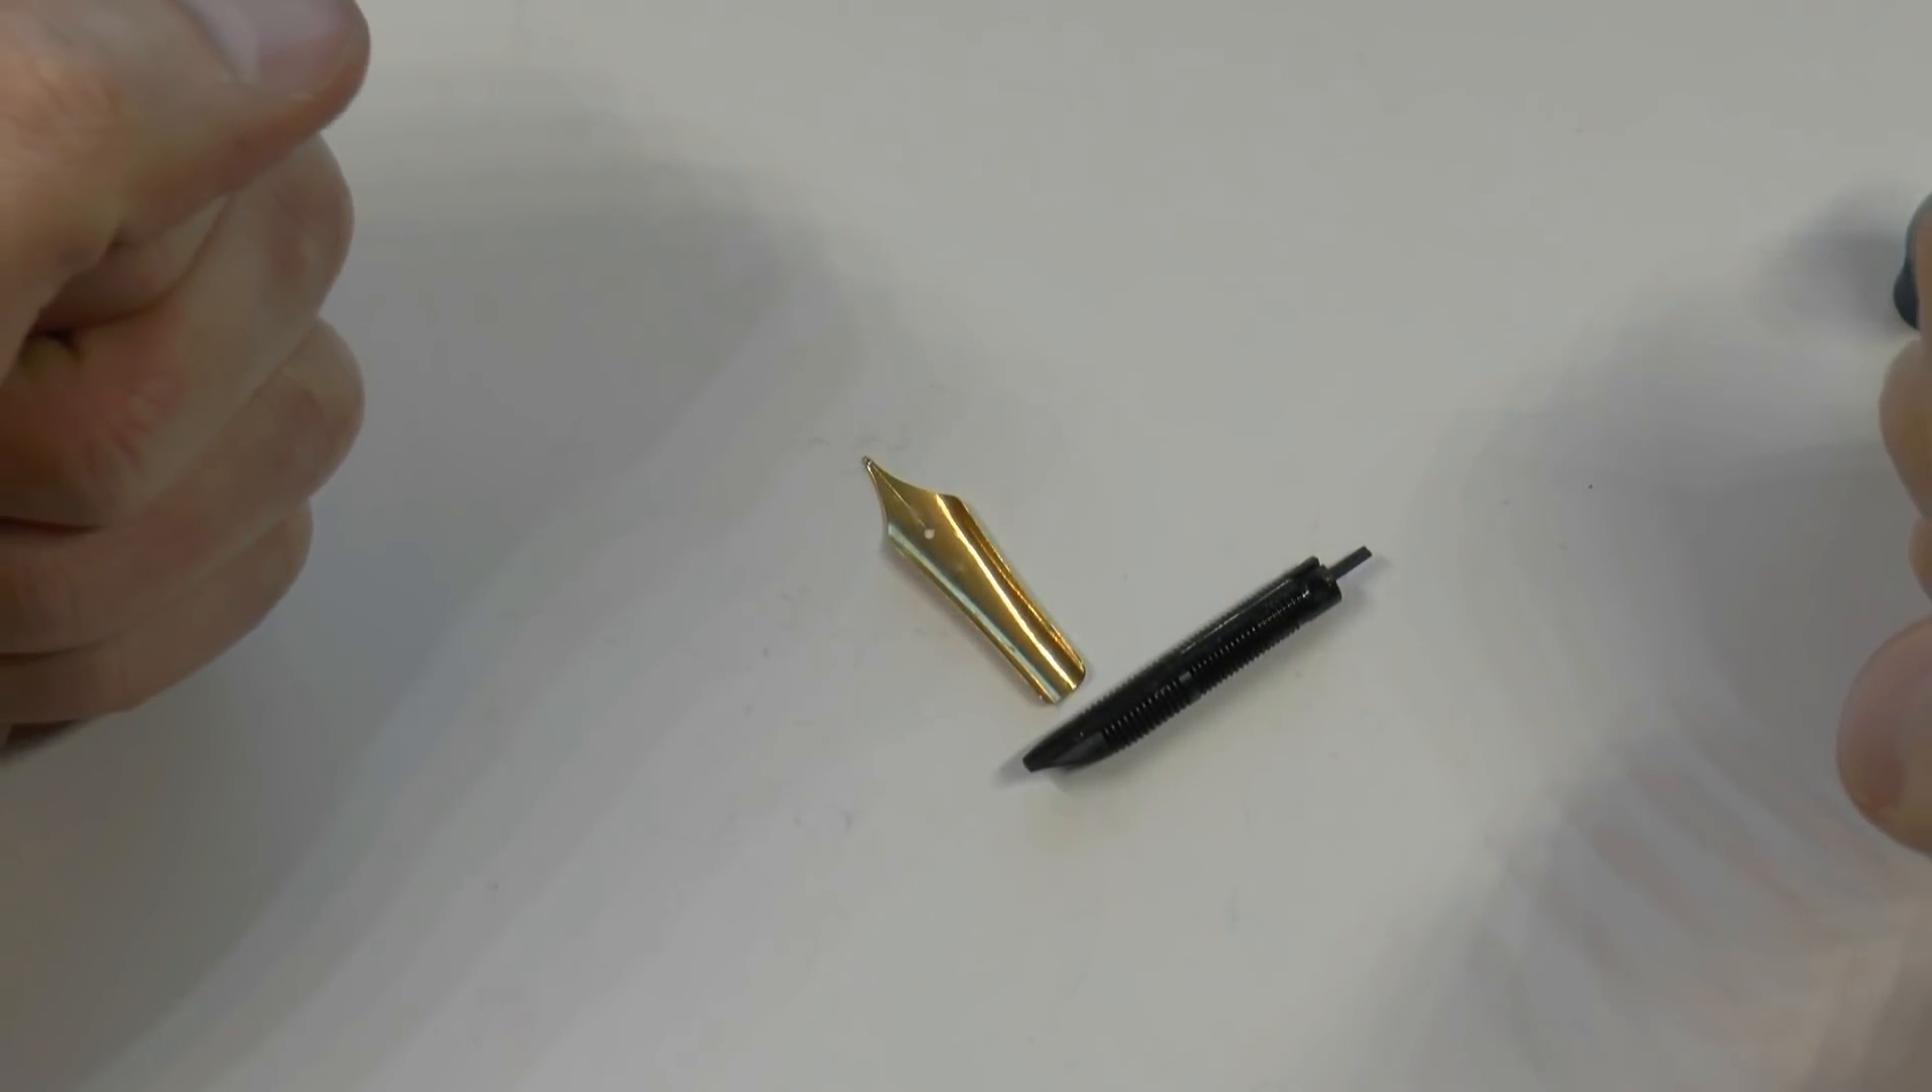Quick, sharp pull, and you've got the nib and feed separated.